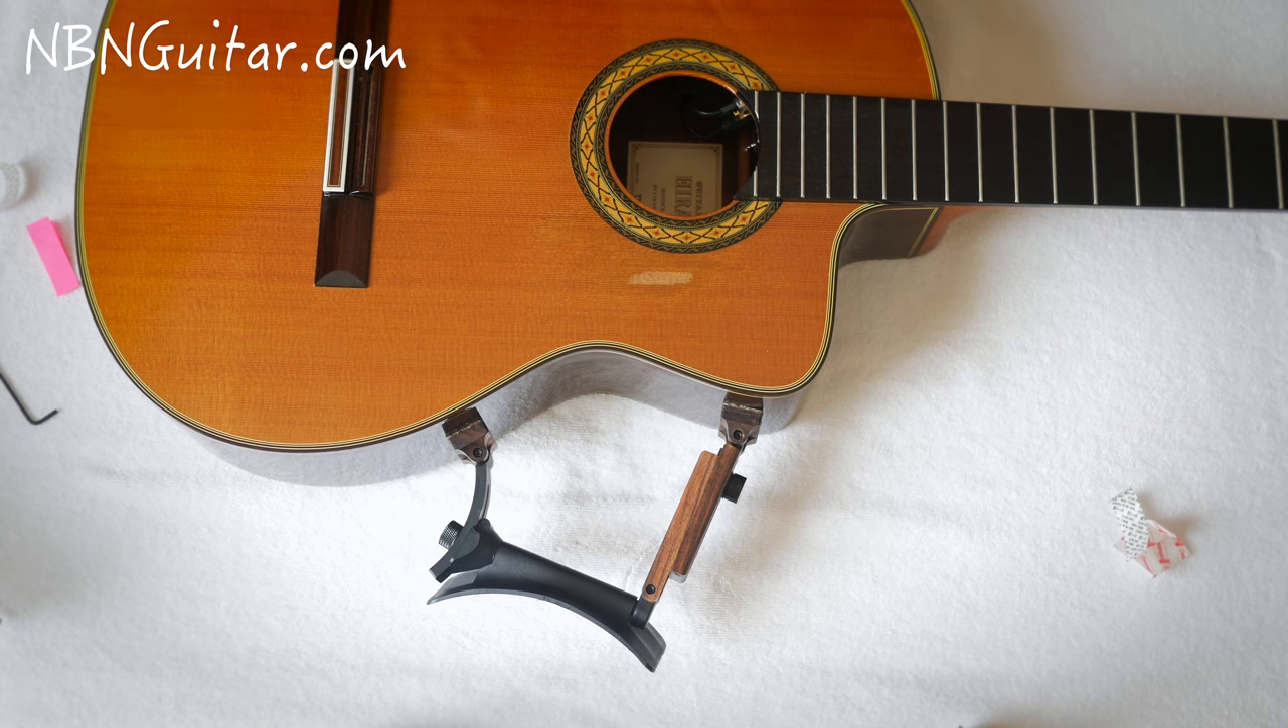That is the guitar support all done and installed.